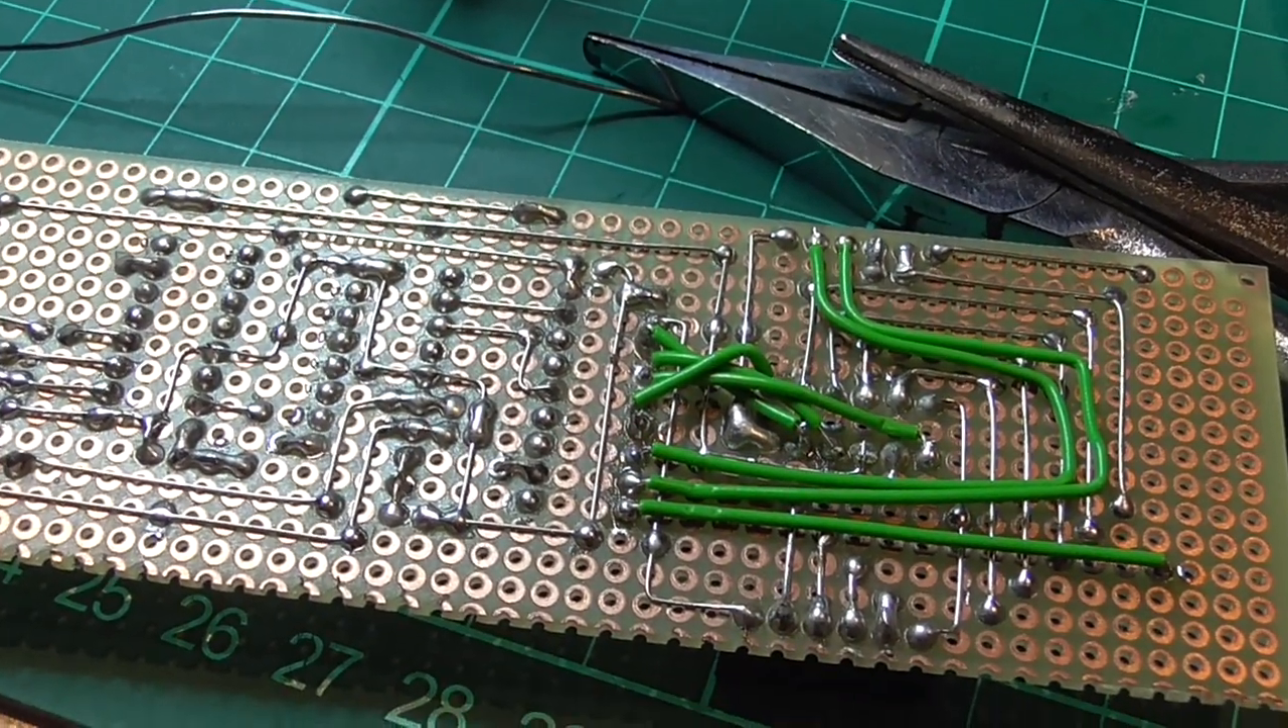Die erste Lage Jumperkabel ist drauf.